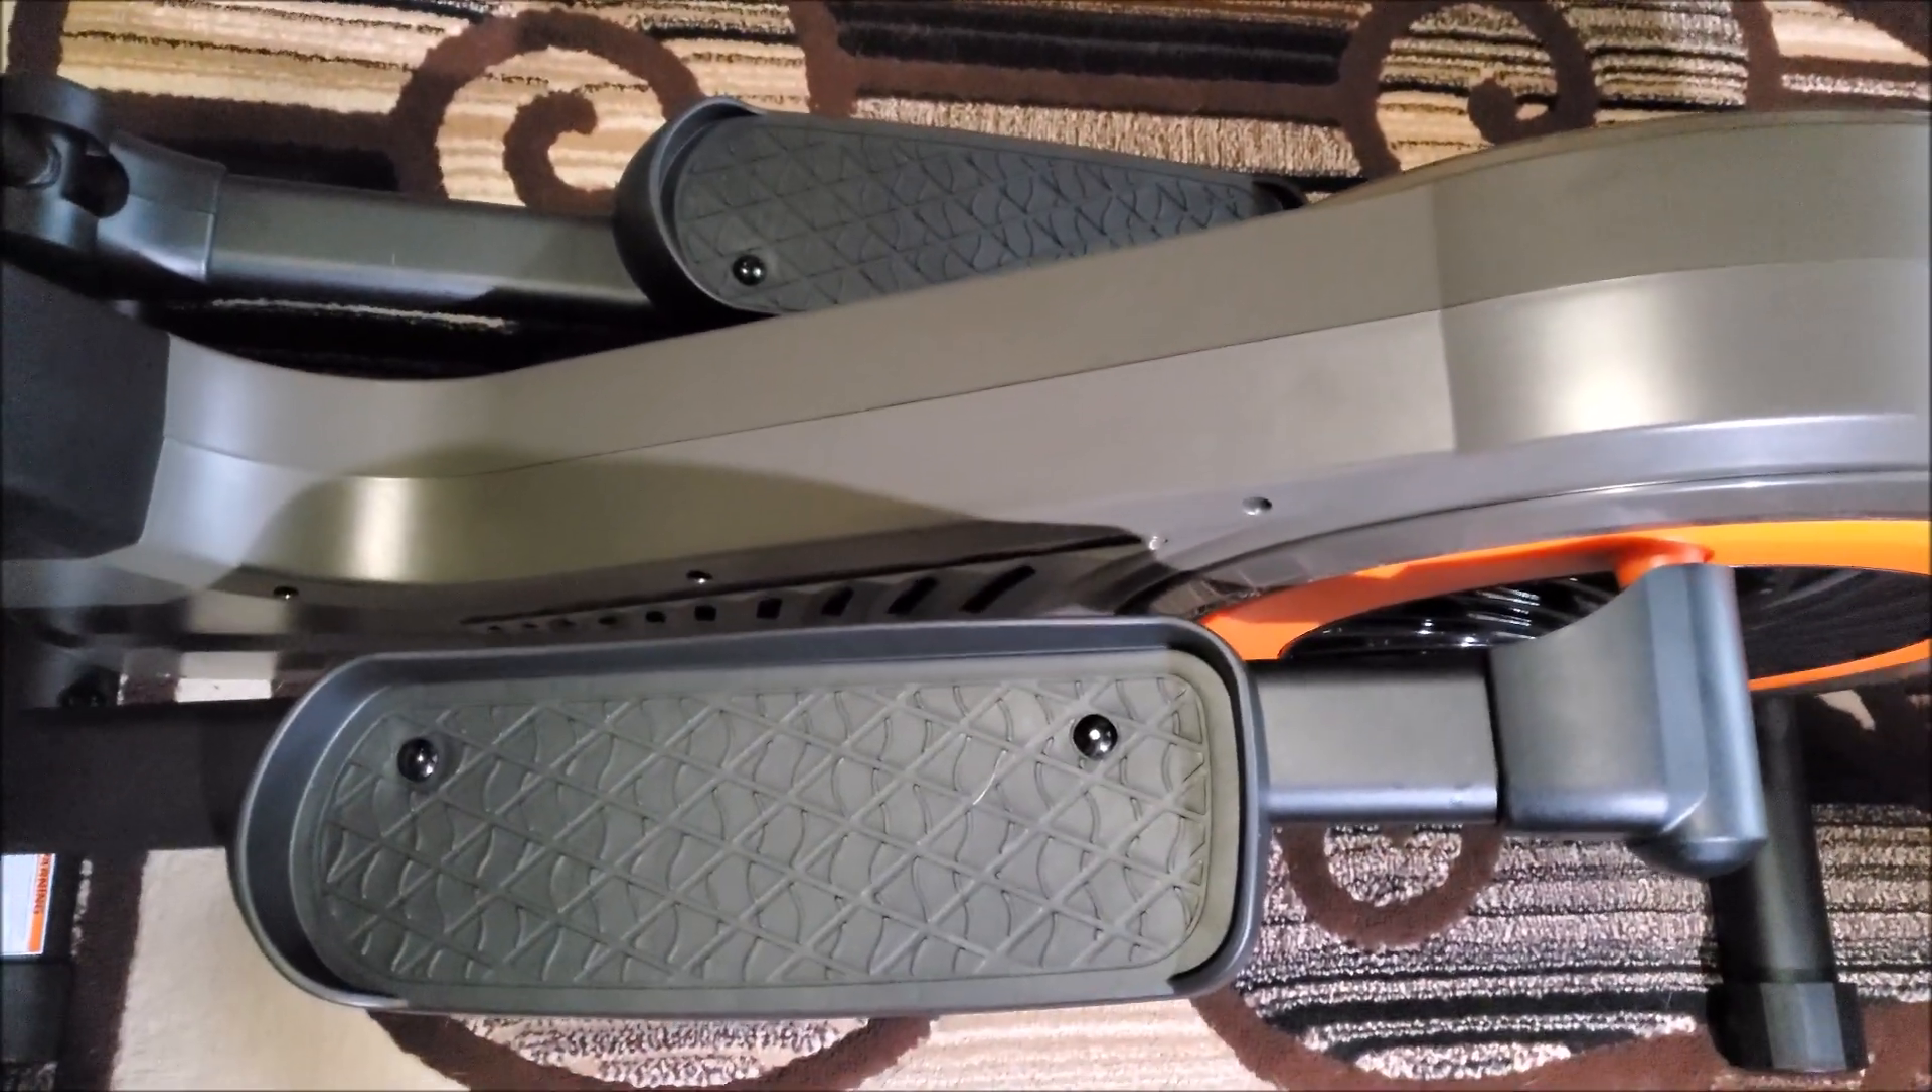So we got the pedals on. They screw on with those screws. They just screw underneath.